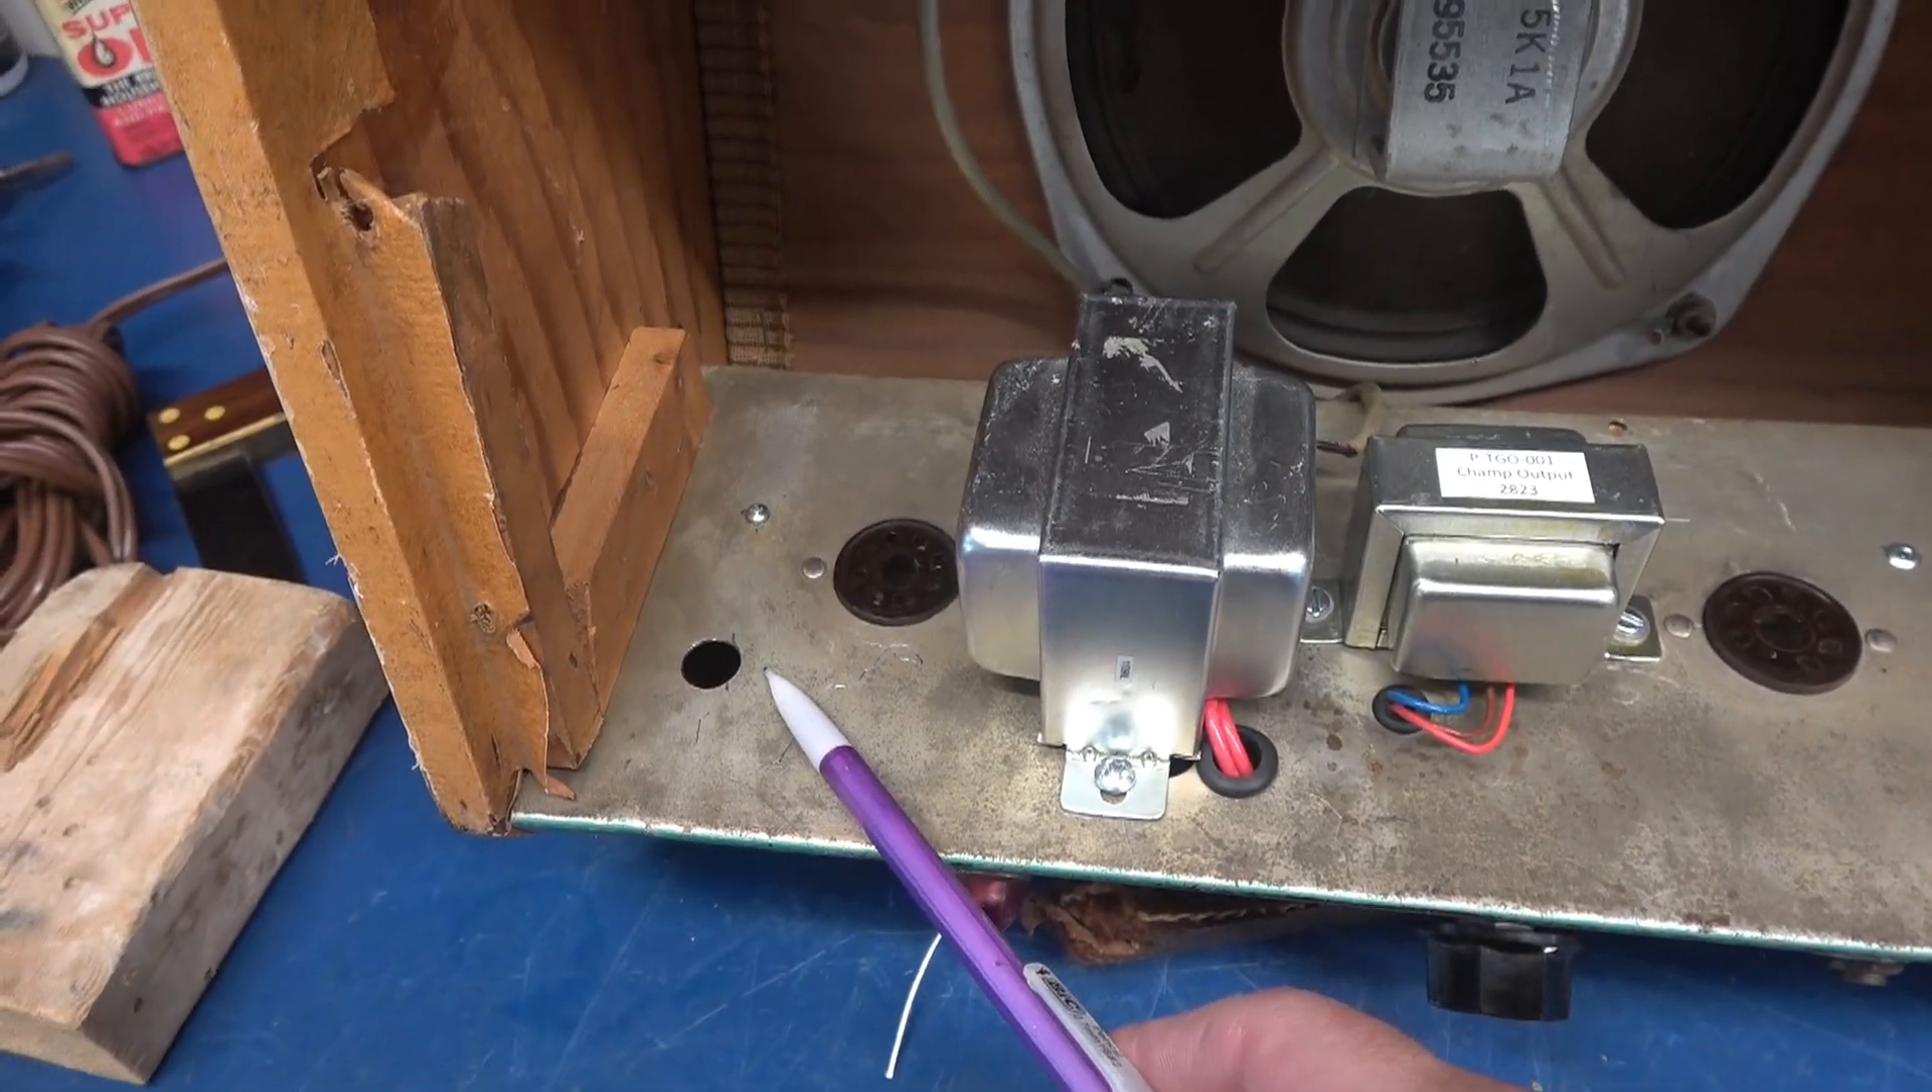I got the power transformer and the output transformer mounted. Relocated the AC in here.